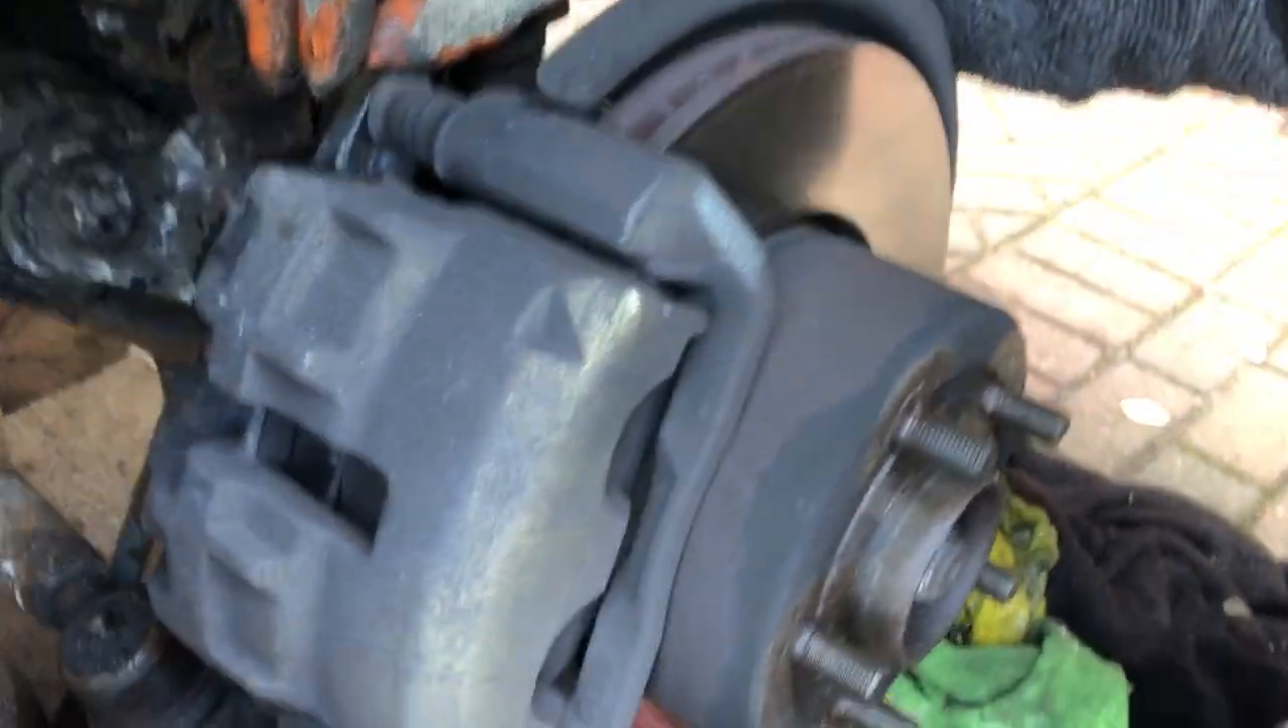We're at the point now where the wheel is off.